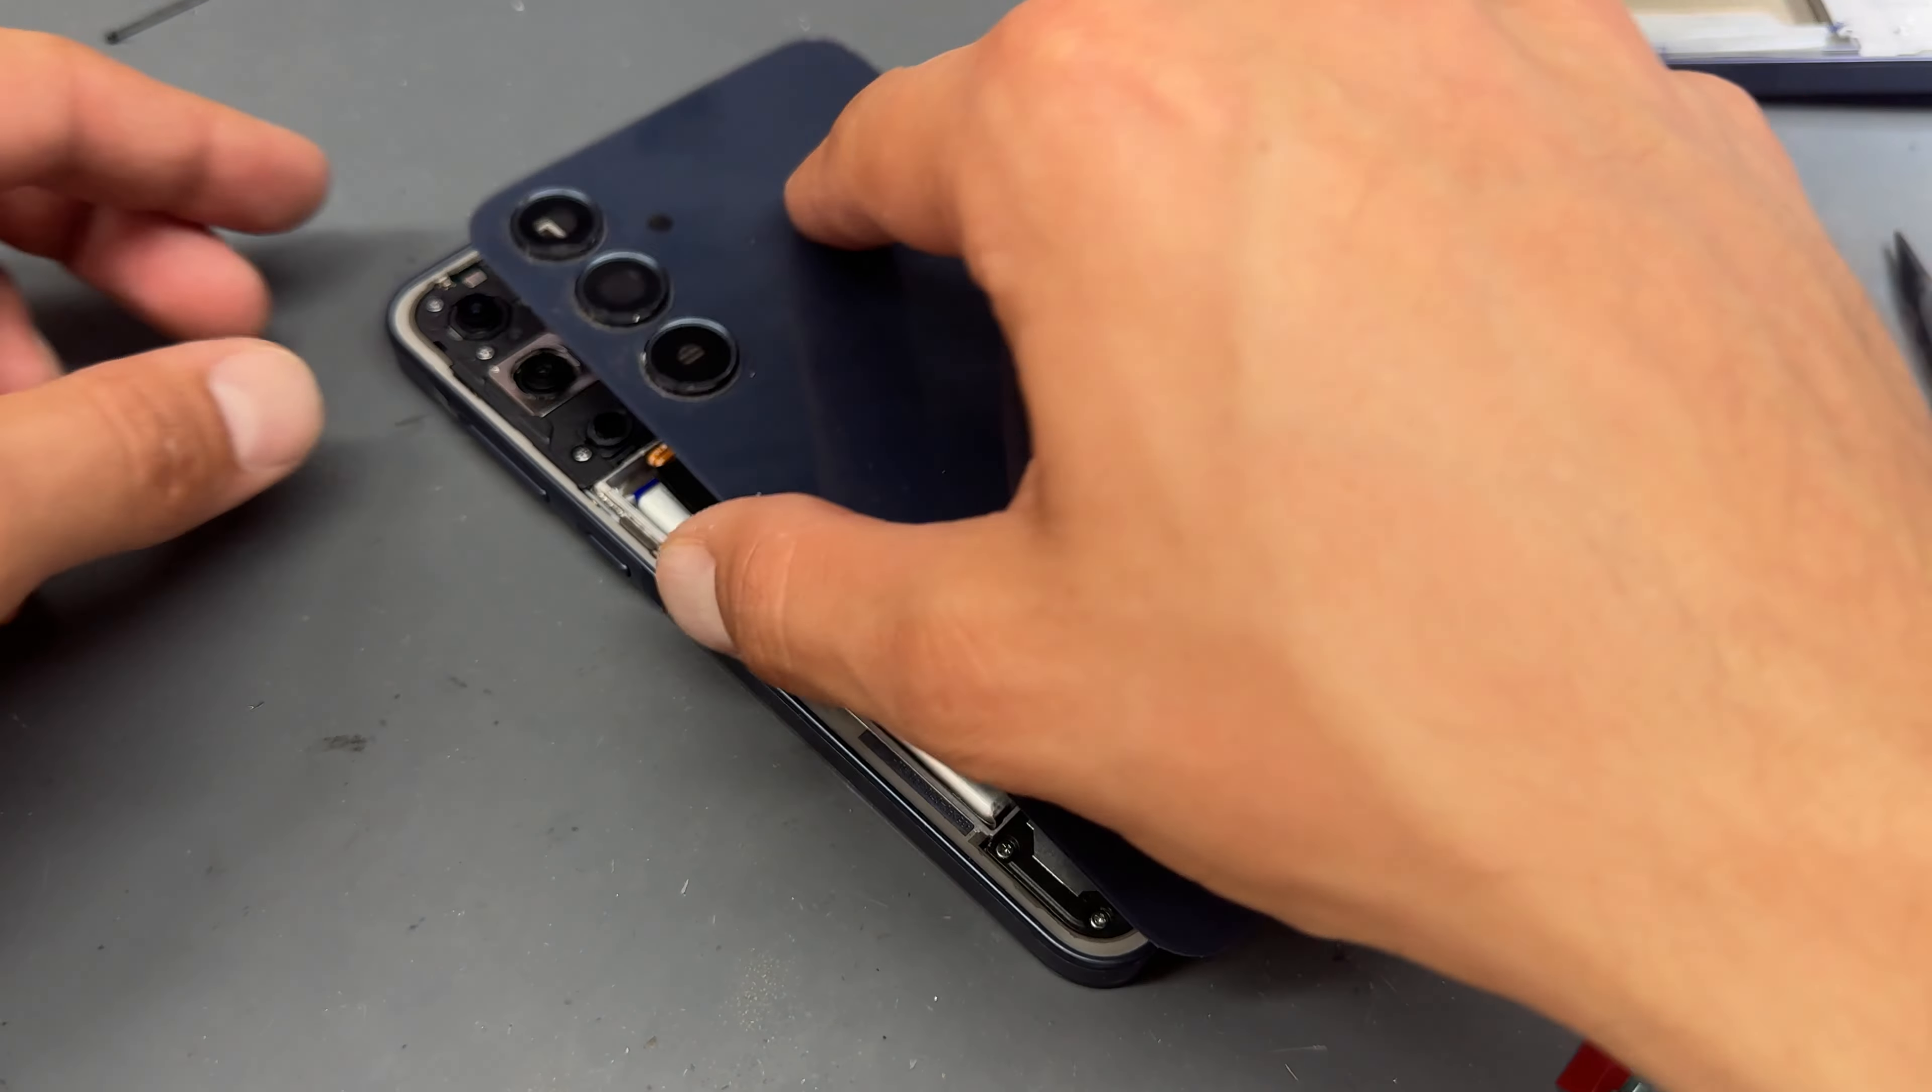All that's left to do is to reinstall our back cover.